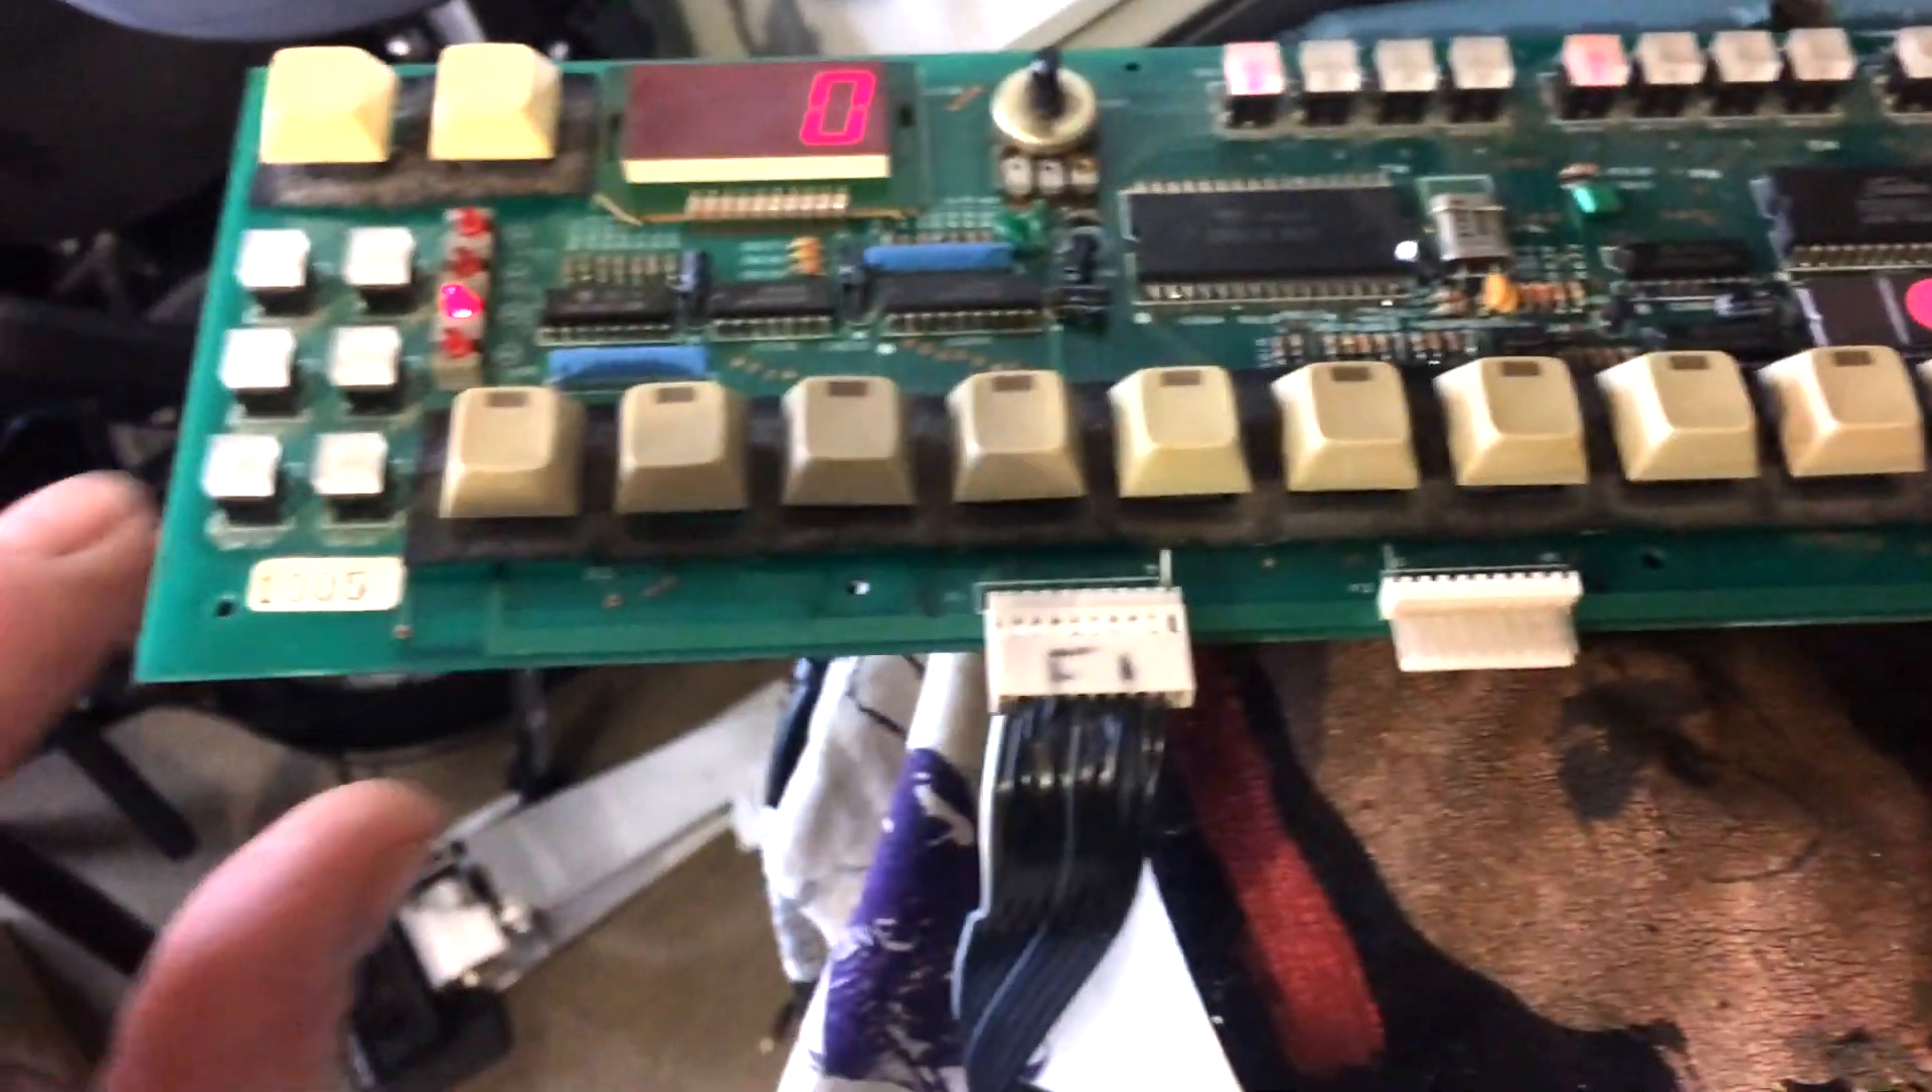I've got new connectors onto the board so they're not going direct anymore.